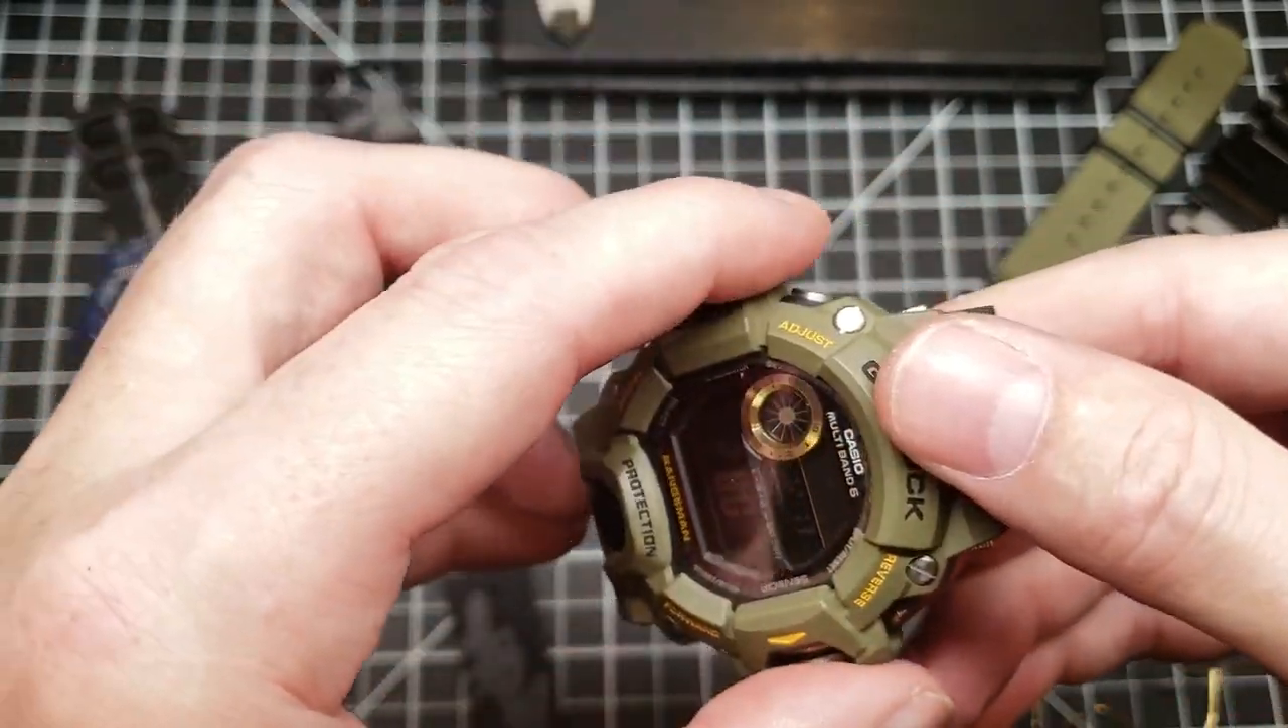I don't have a strap on yet.